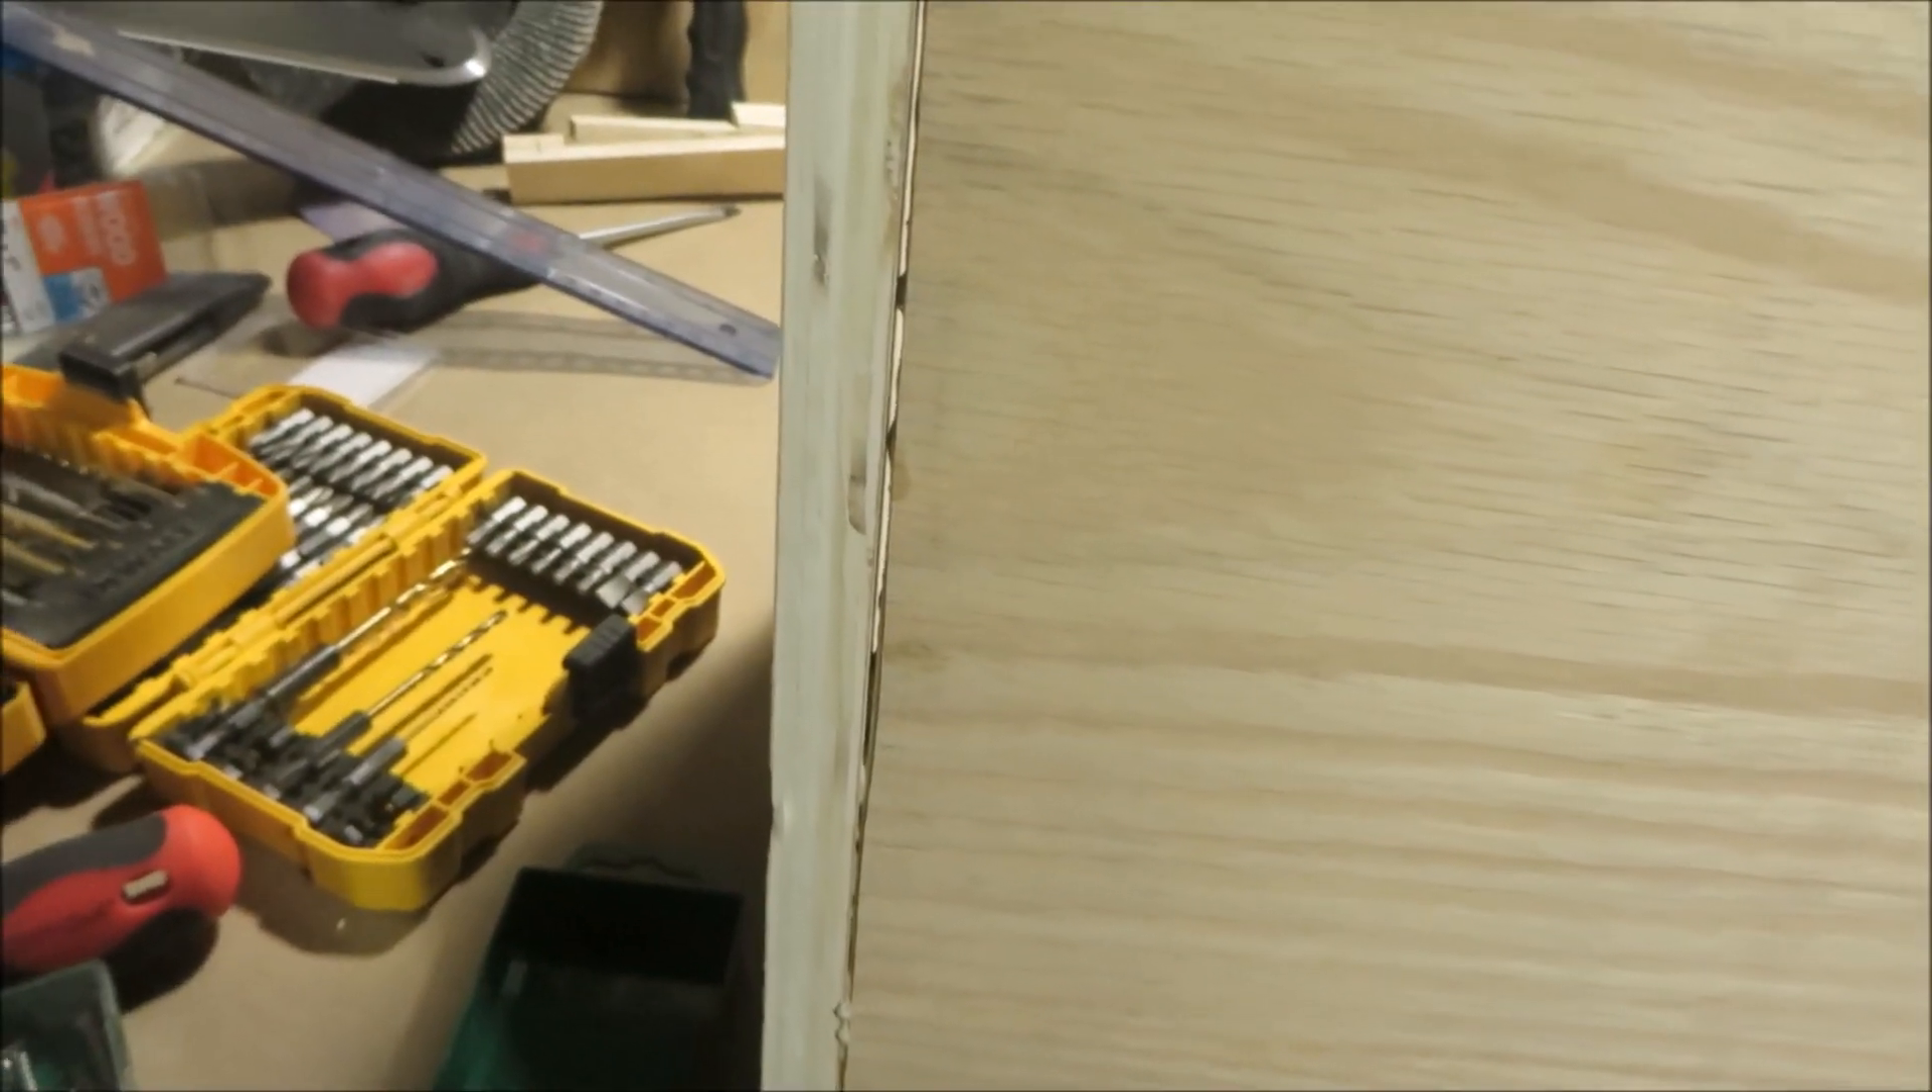Now because I used a jigsaw to cut these pieces out, not like a big mill or whatever, my pieces didn't come out completely perfect. So because of that, there are some little gaps every so often.